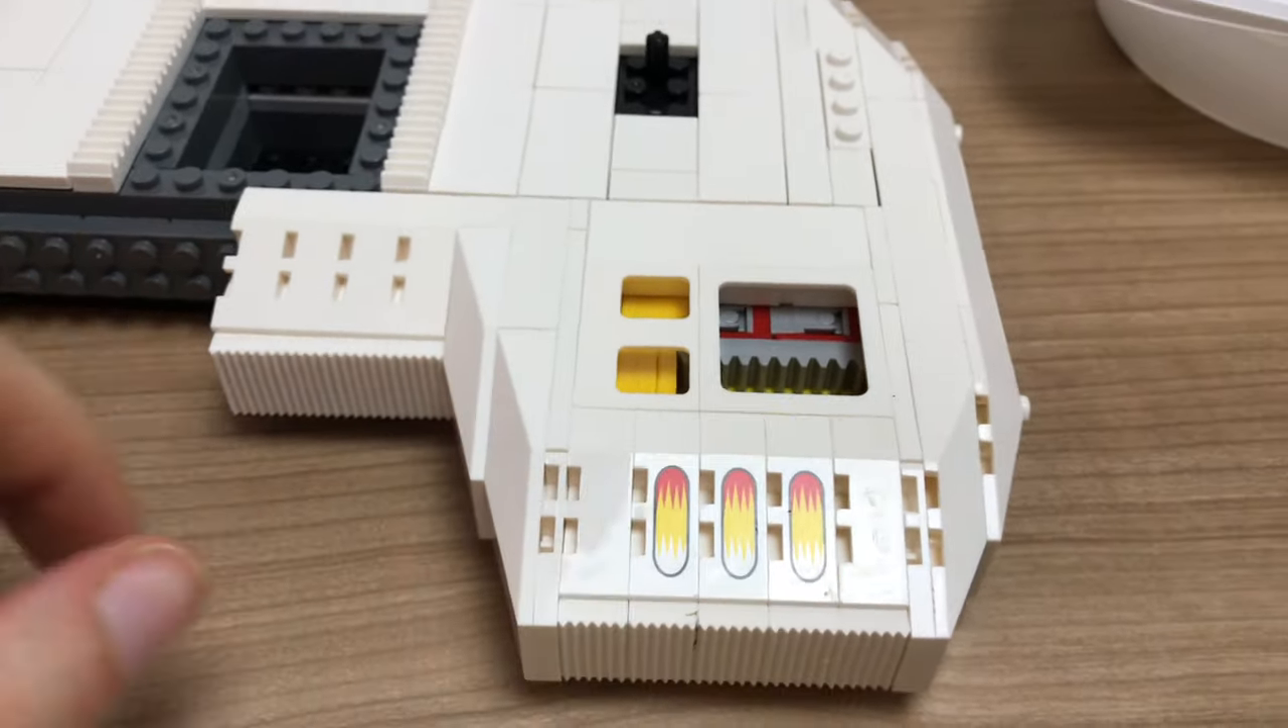Ihr seht, die bedruckten Teile sind angebracht worden.